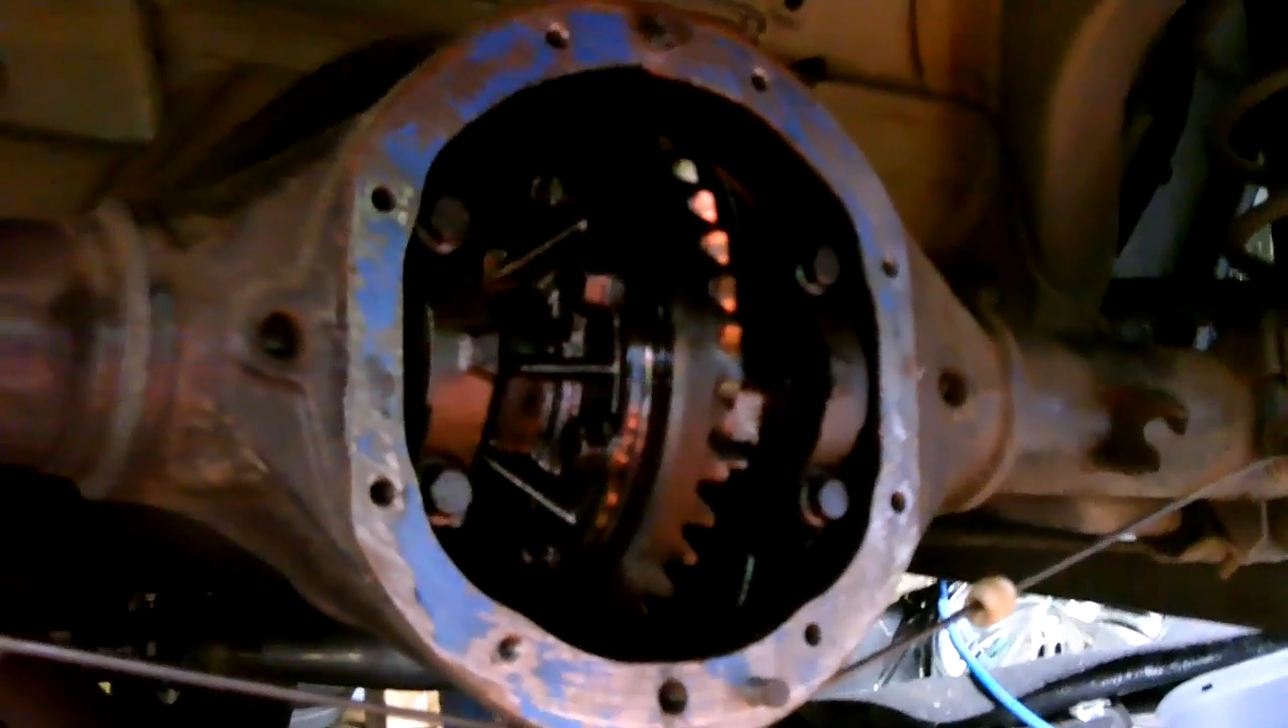Okay, so there's the back of our diff with the cover off.